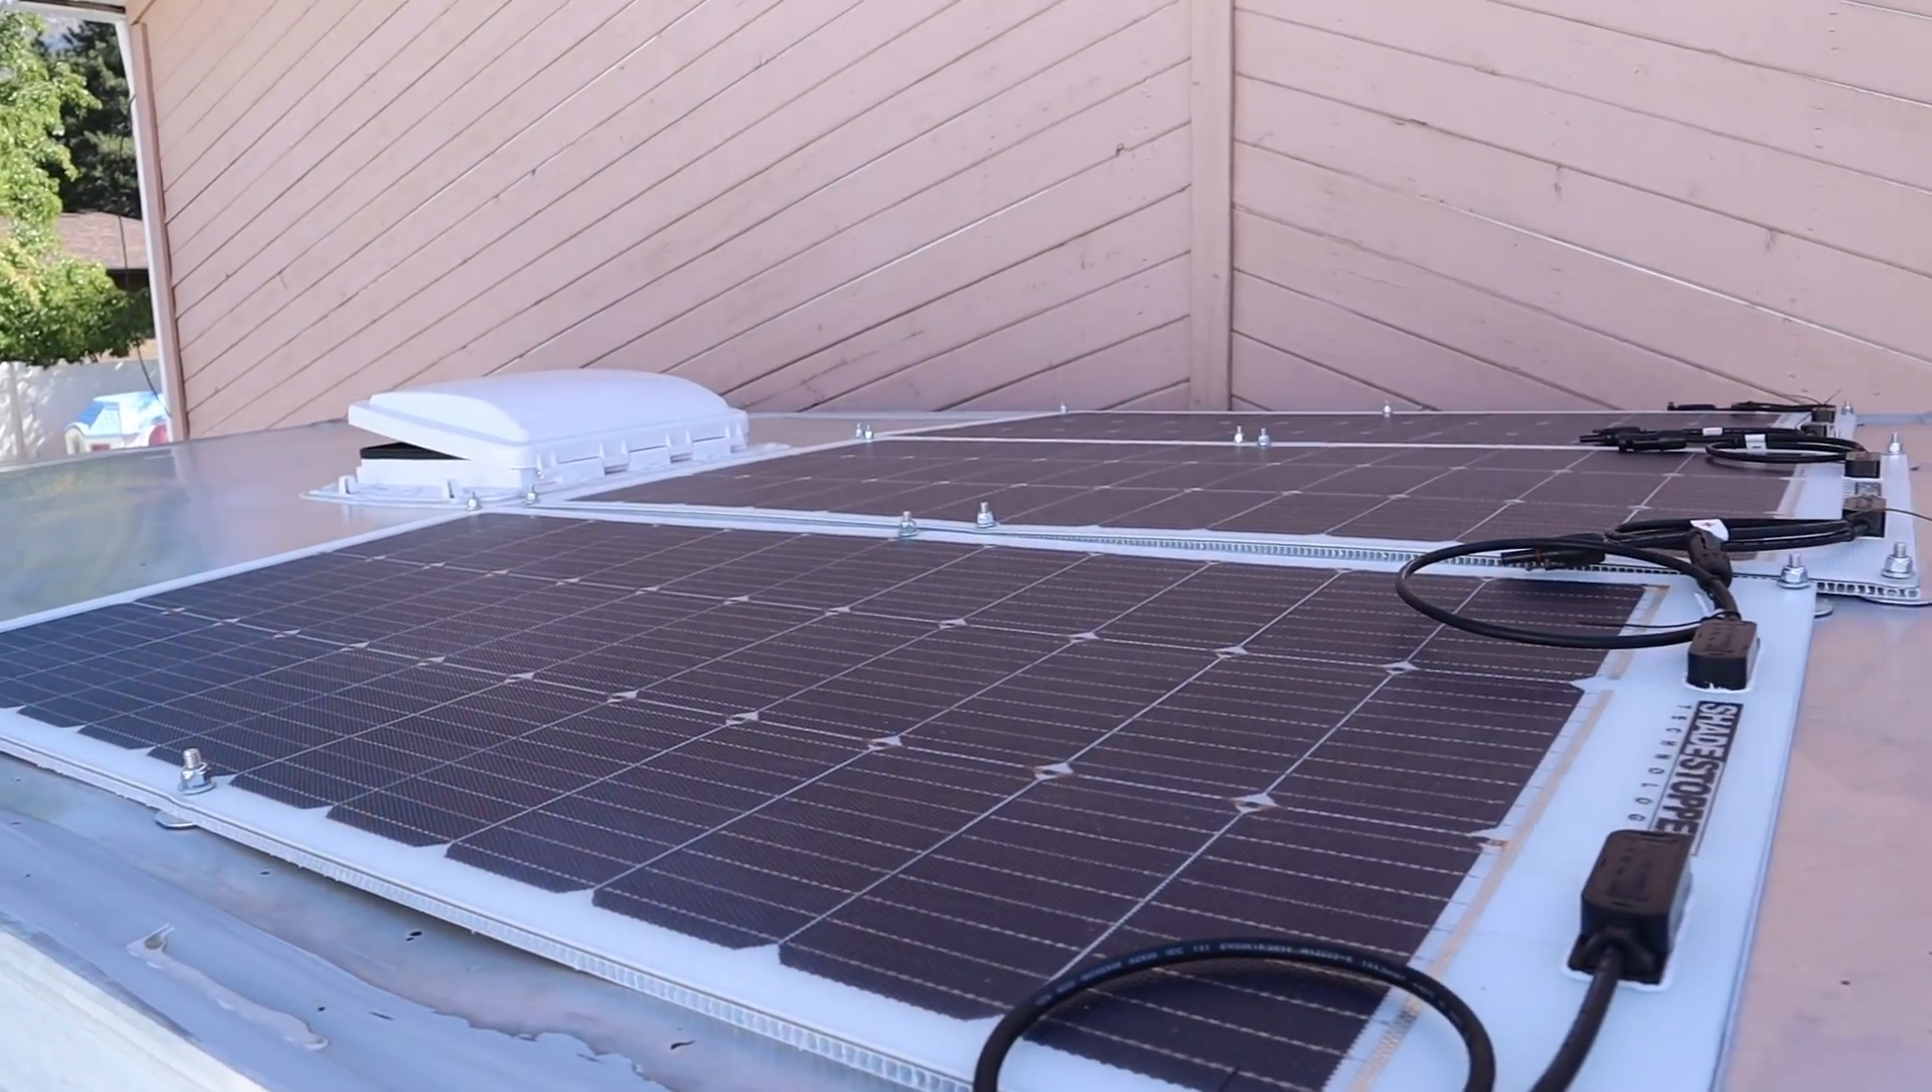I'm going to start with the middle one and then I'm going to add on the two secondary panels so they're not in the way. Okay guys all the solar panels are installed that process was not bad at all.